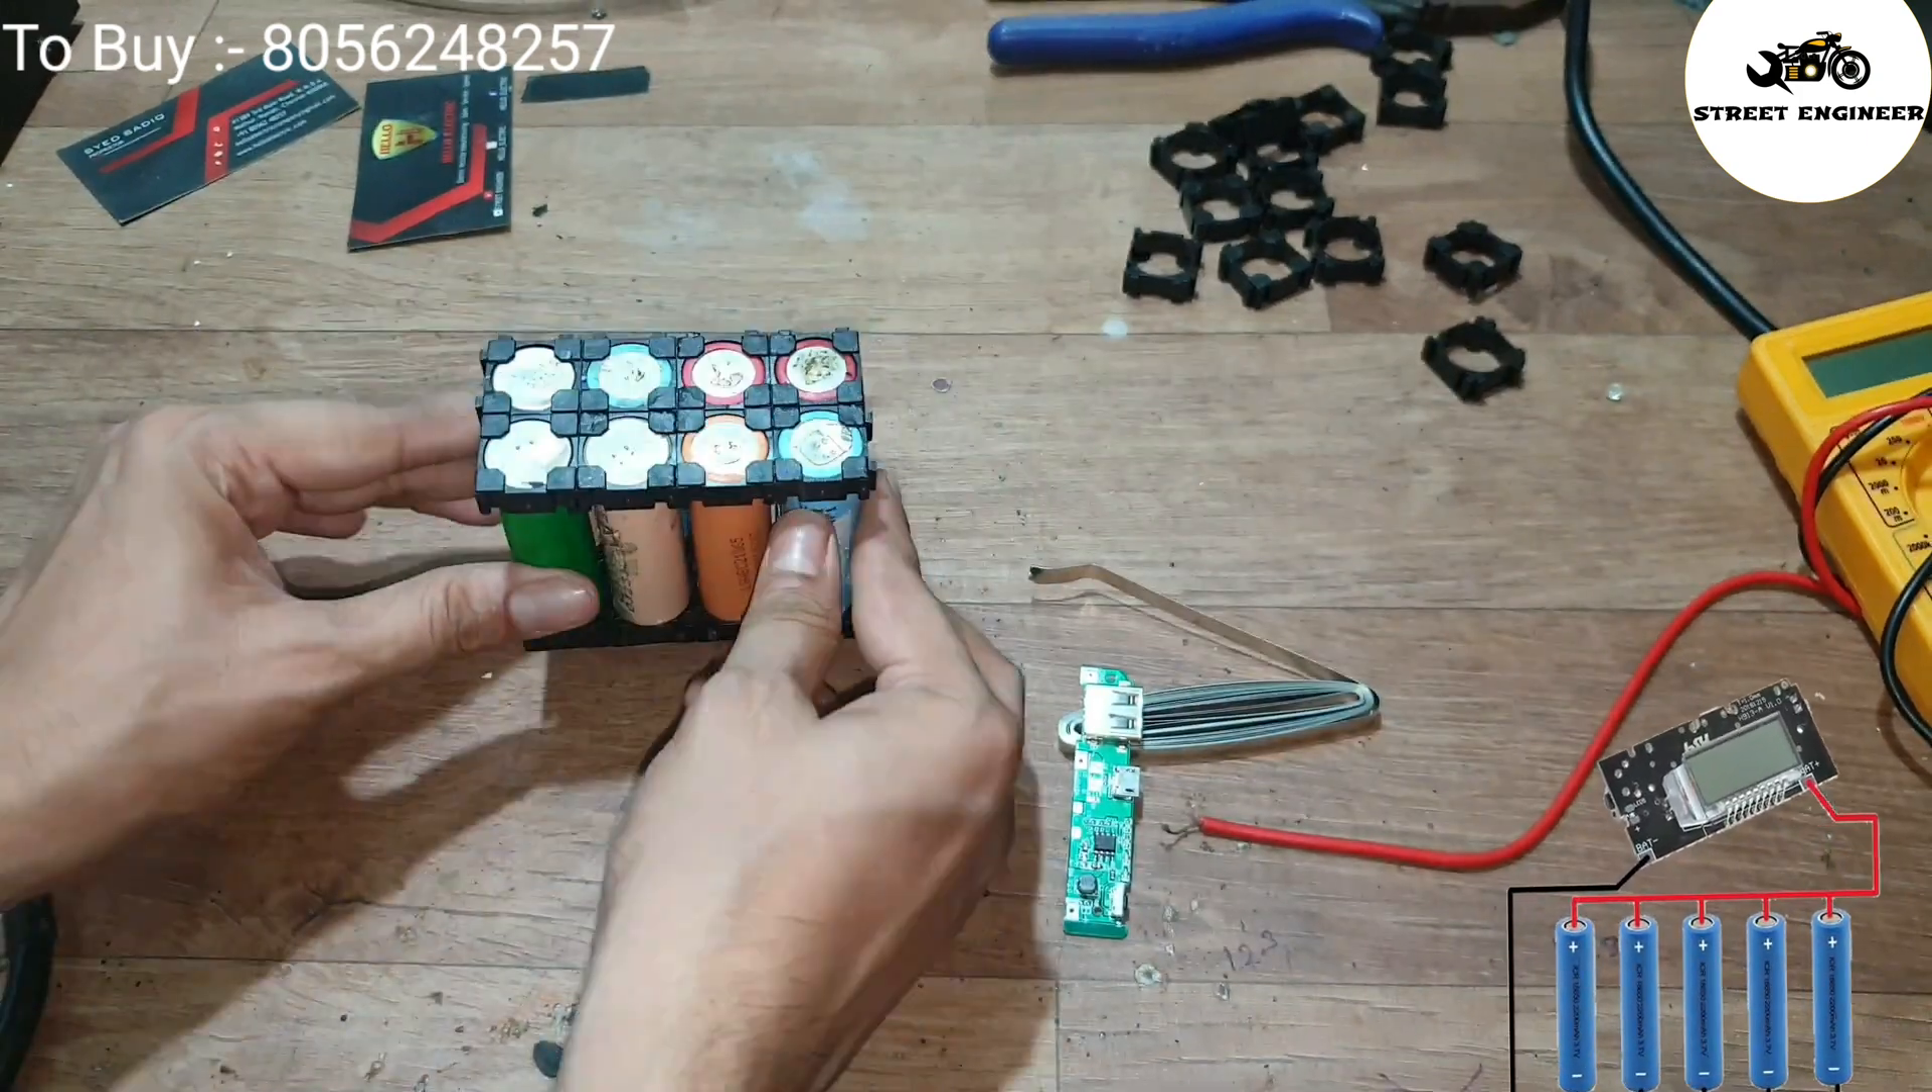So guys here is our battery pack. Still we didn't complete a connection.